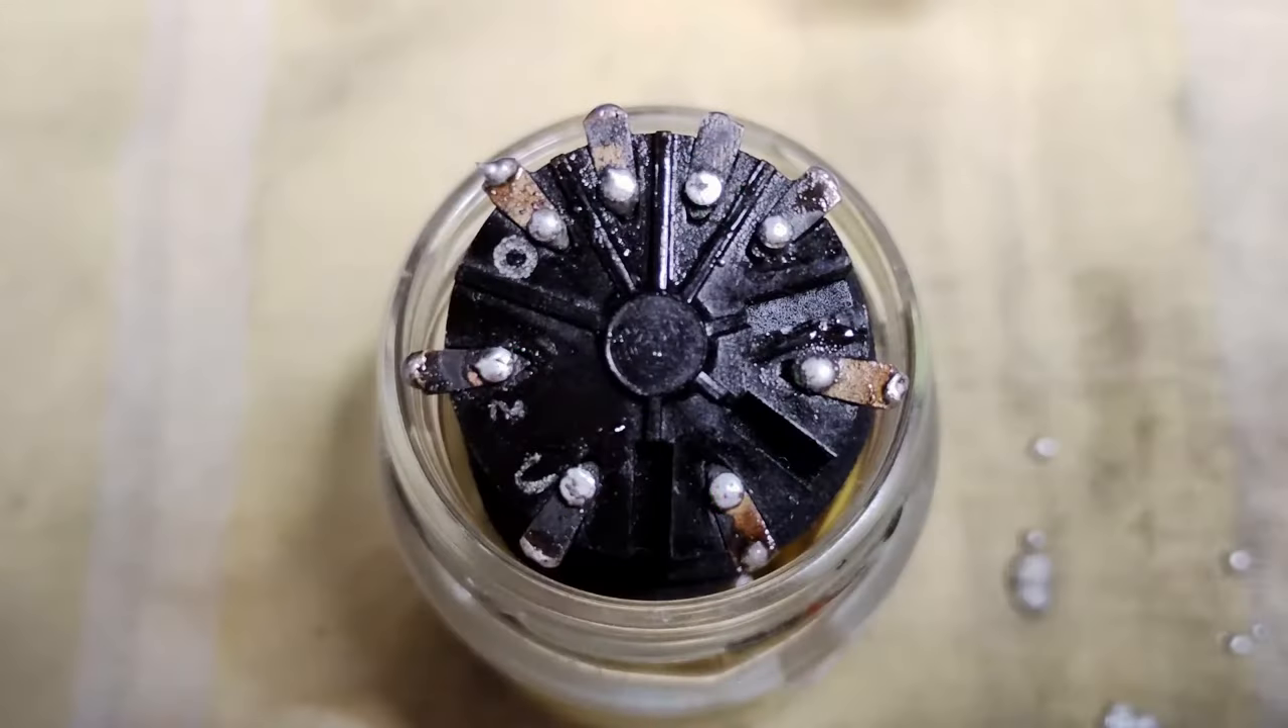For this radio, all the tube bases have been resoldered and also some solder has been attached to the tips of the contacts.